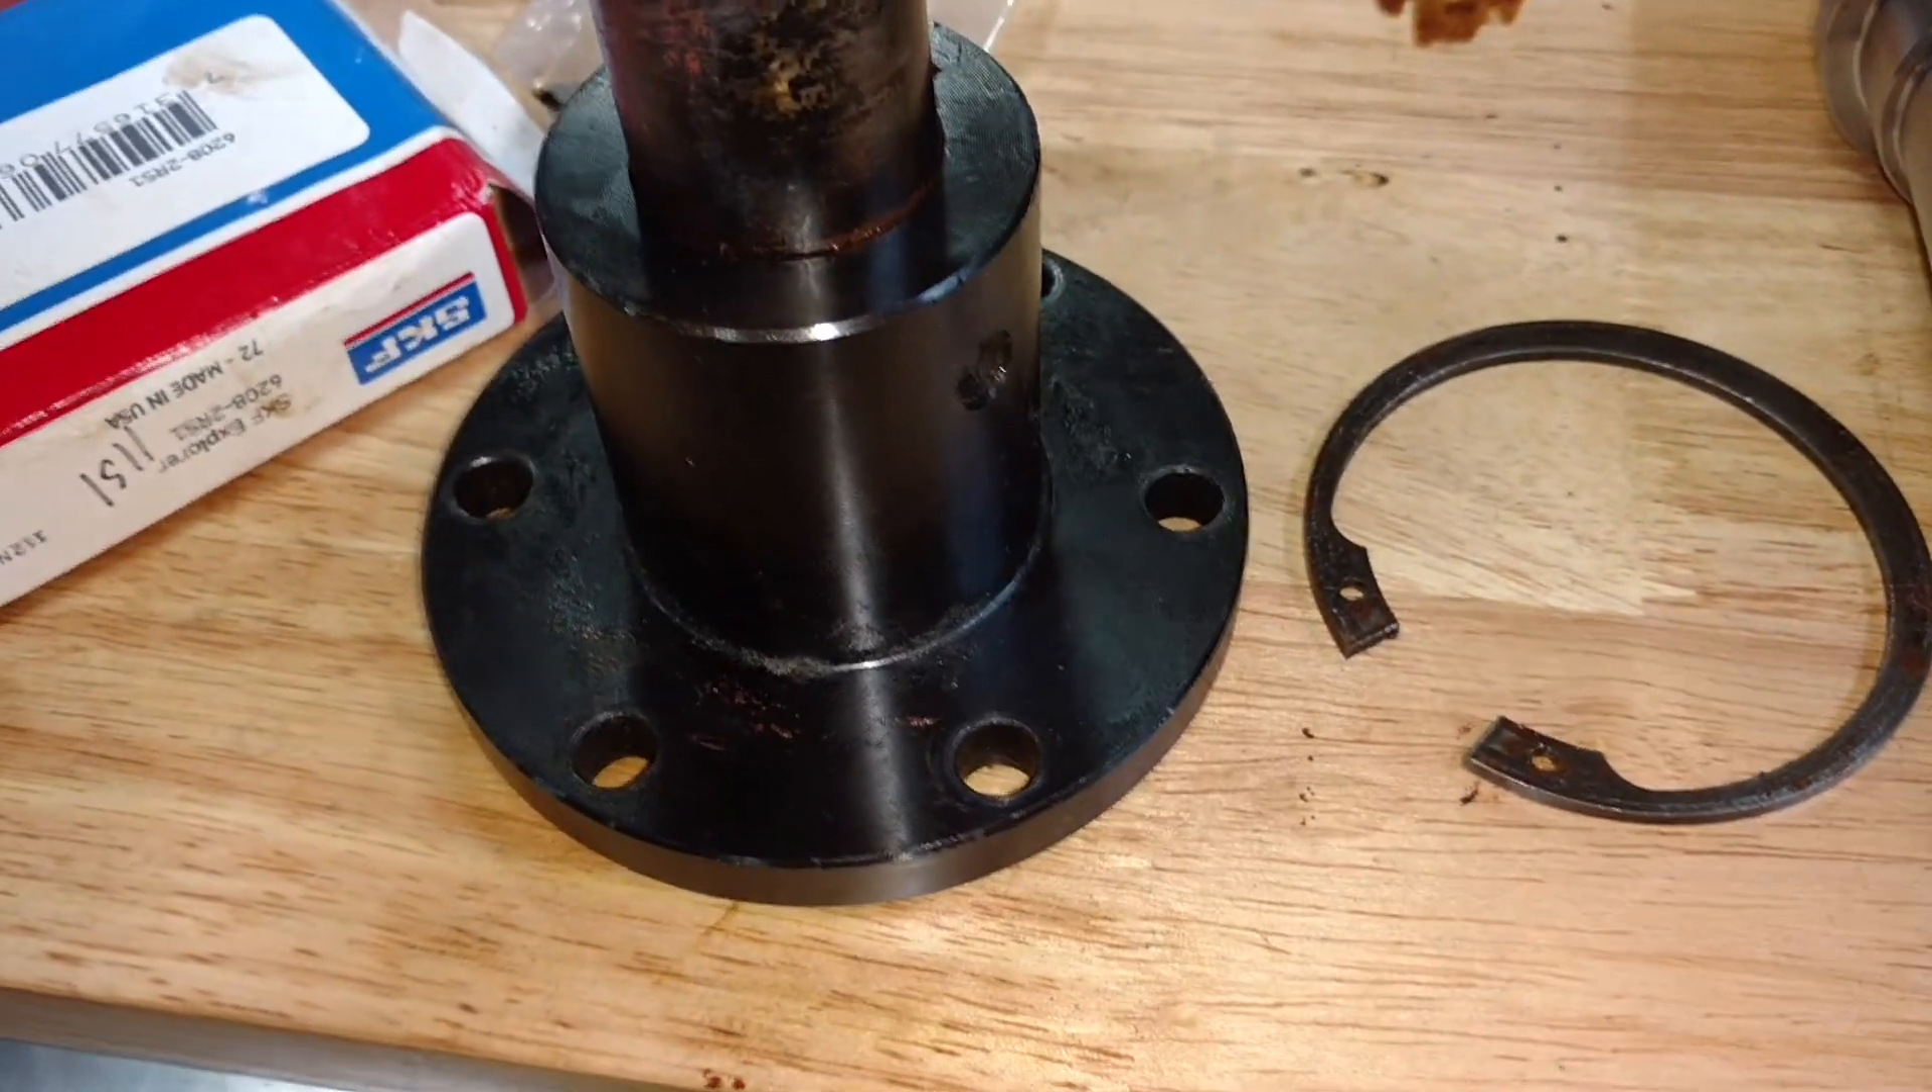Okay, so, this end cap is what the driveline hooks onto. It goes over this shaft here. It actually fits right in there like that. It just presses right in there.